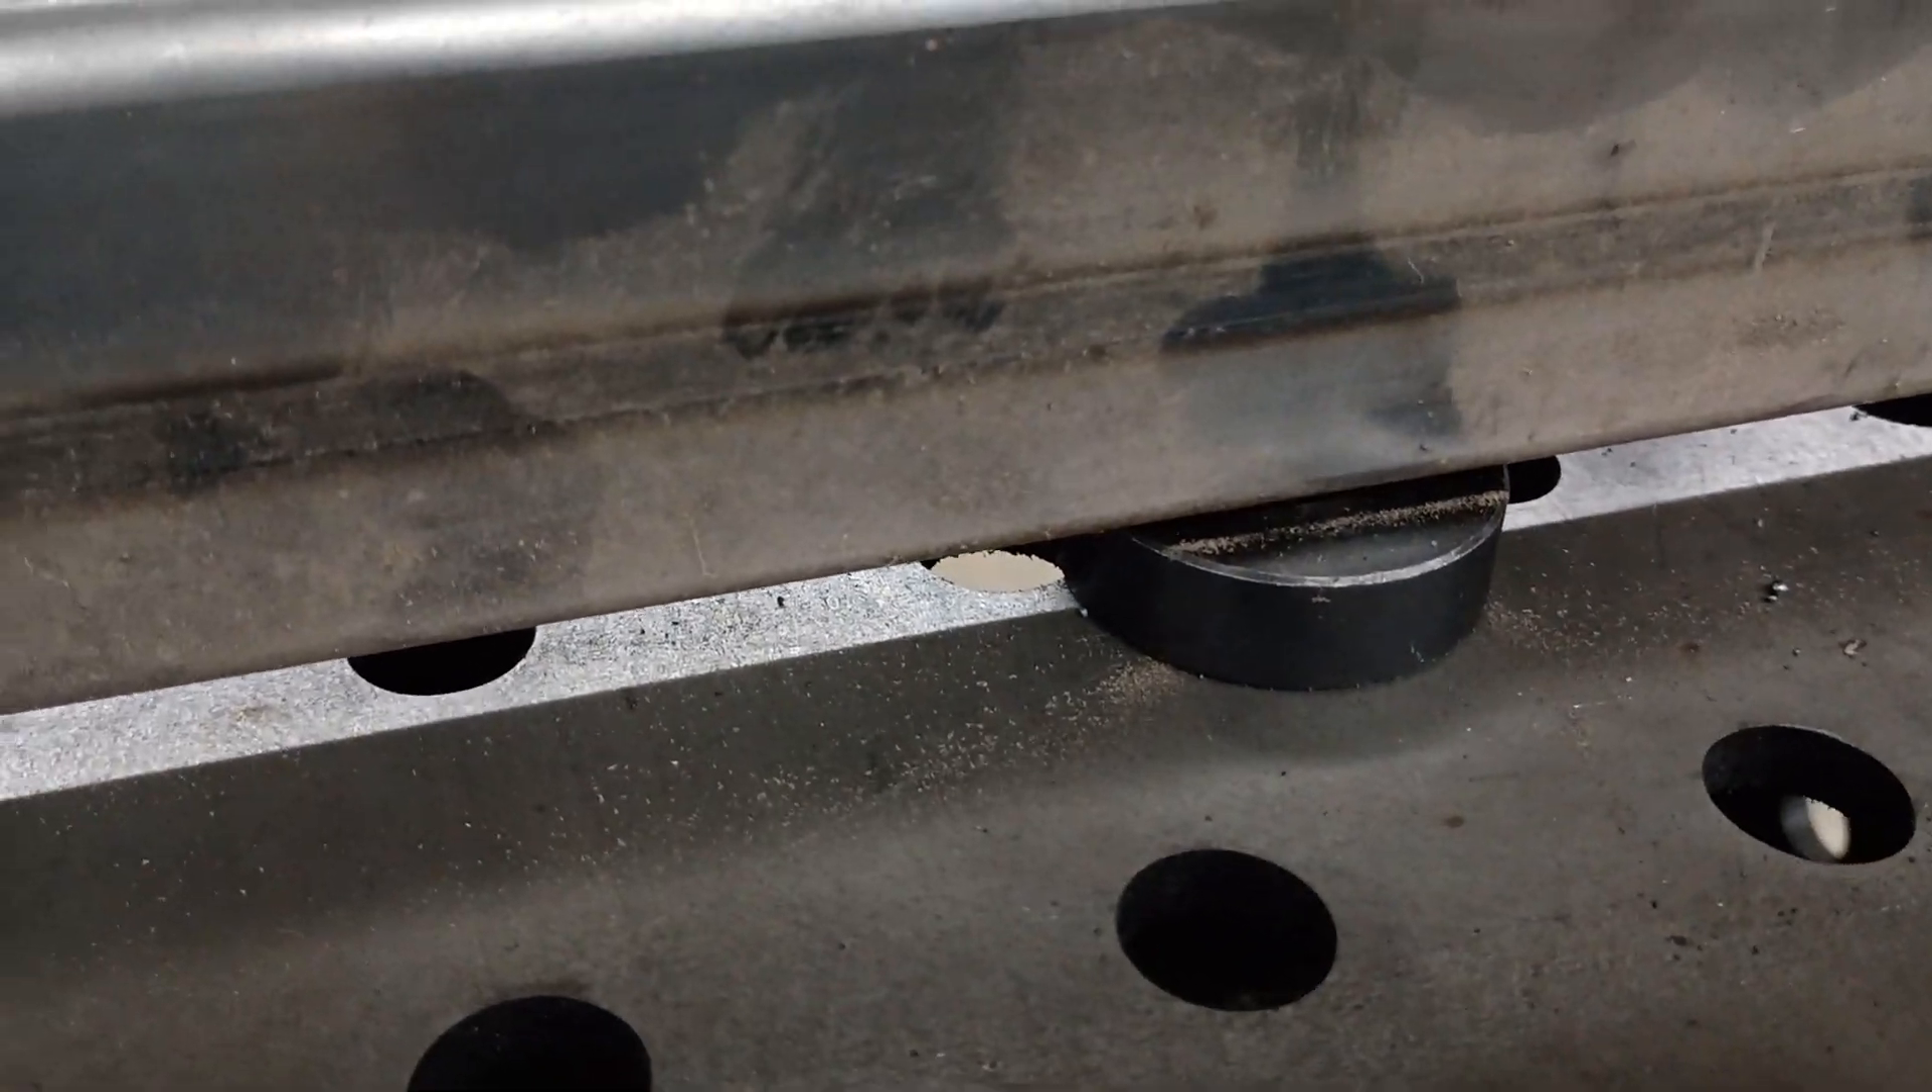All of our parts are seated on standoffs so that we can have space underneath.